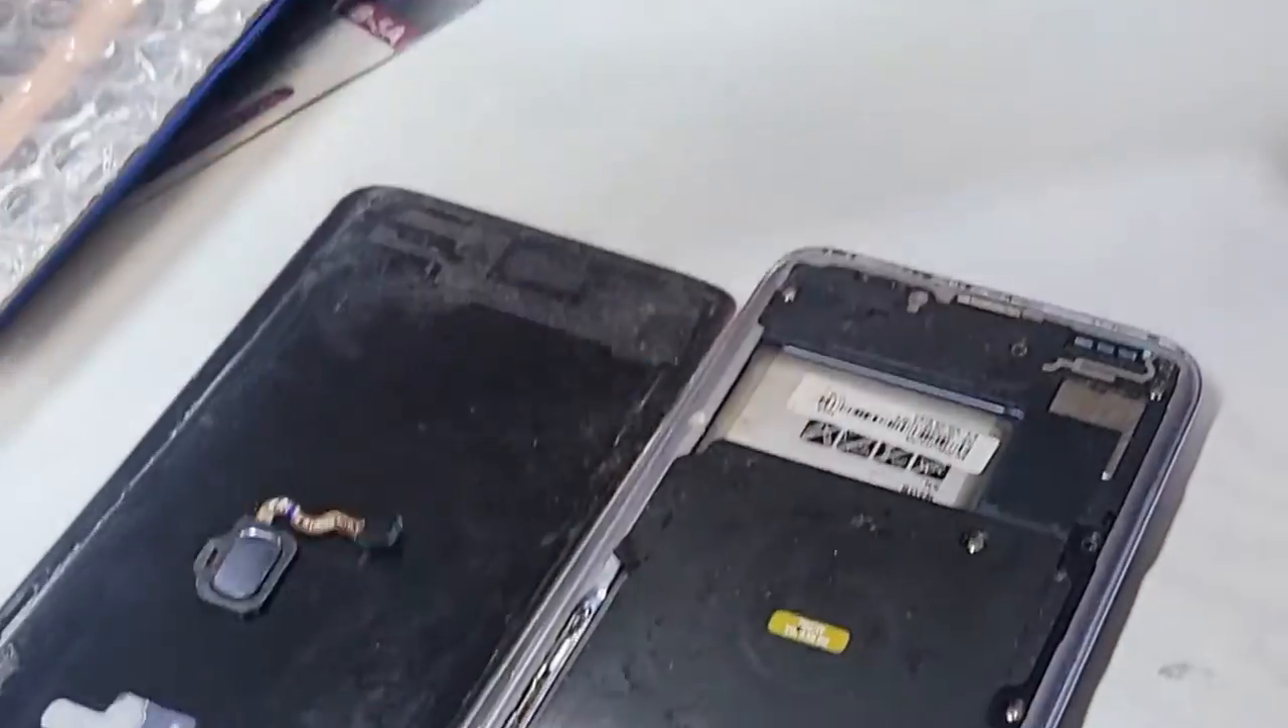ایکس رے پیپر کے مدد سے بیک گلاس کو ہٹا لیا۔